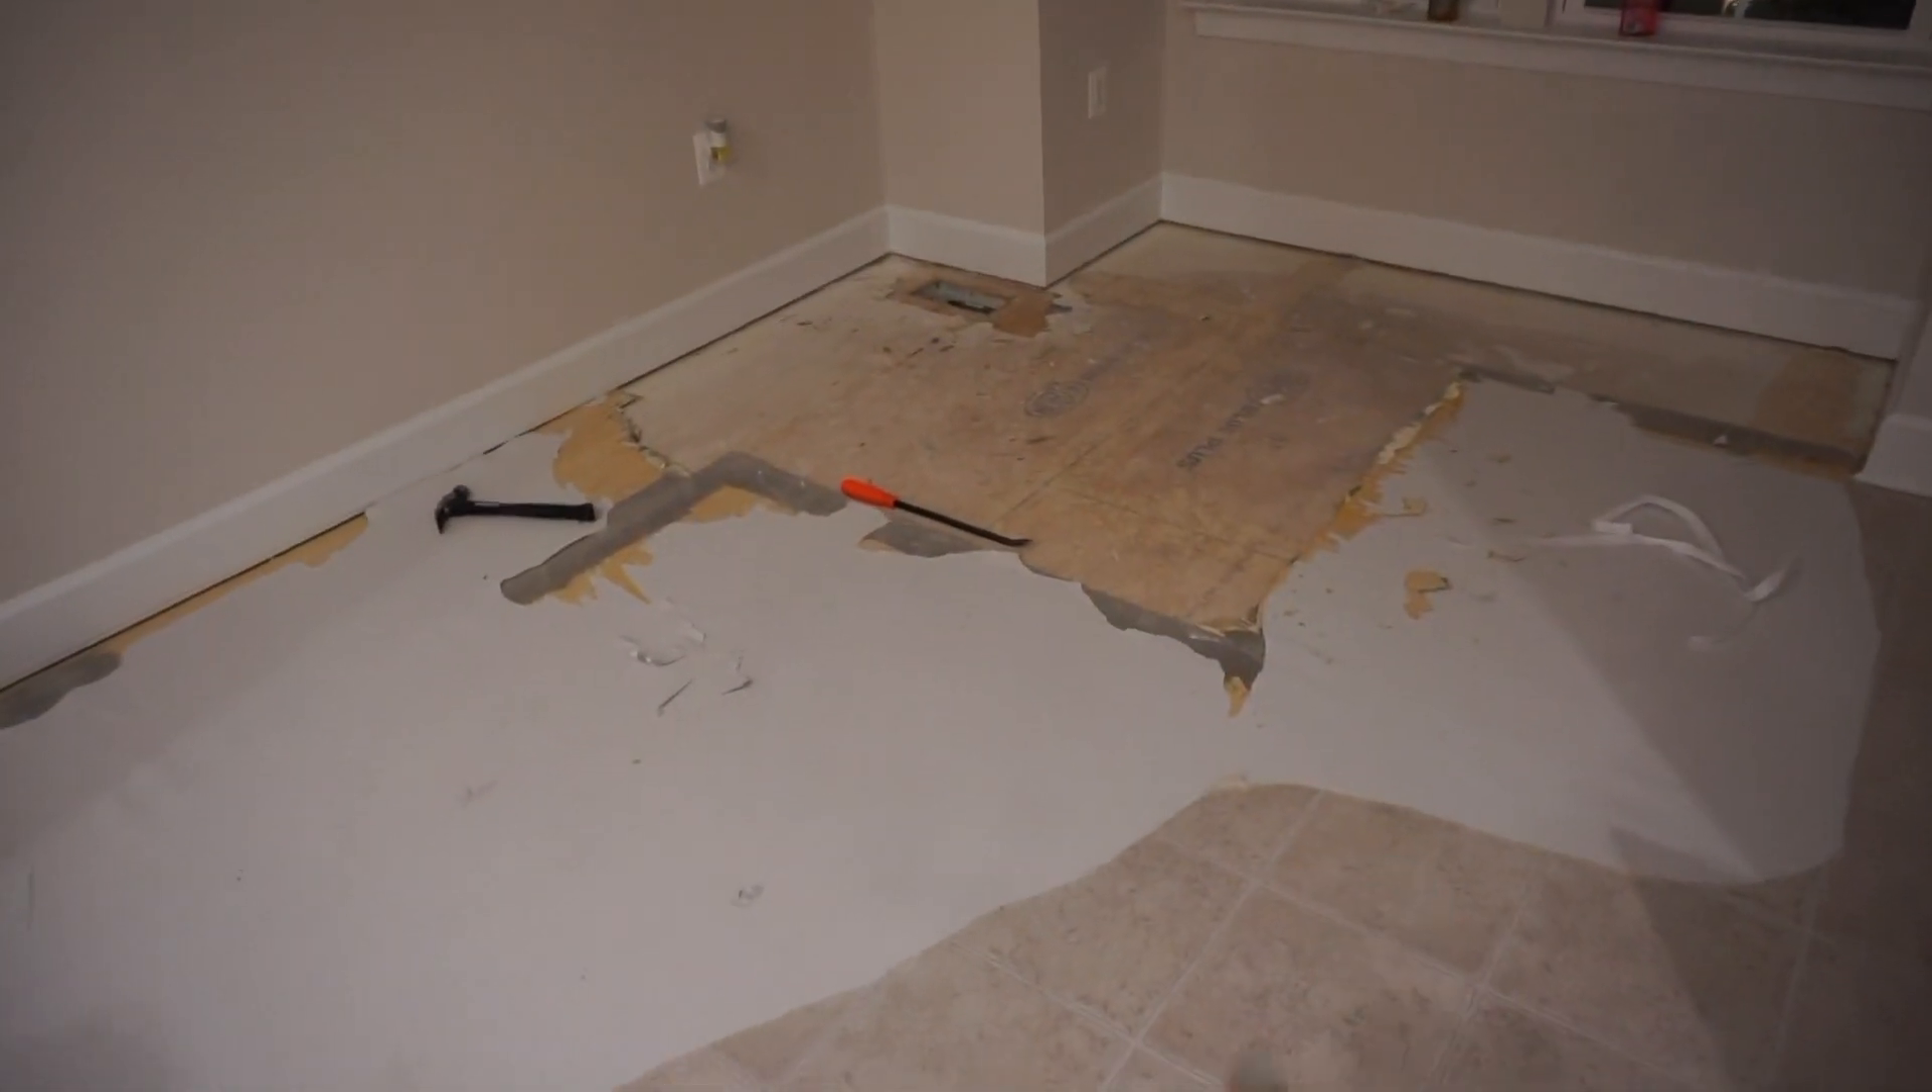And now he's starting to pull up the laminate in the dining room.